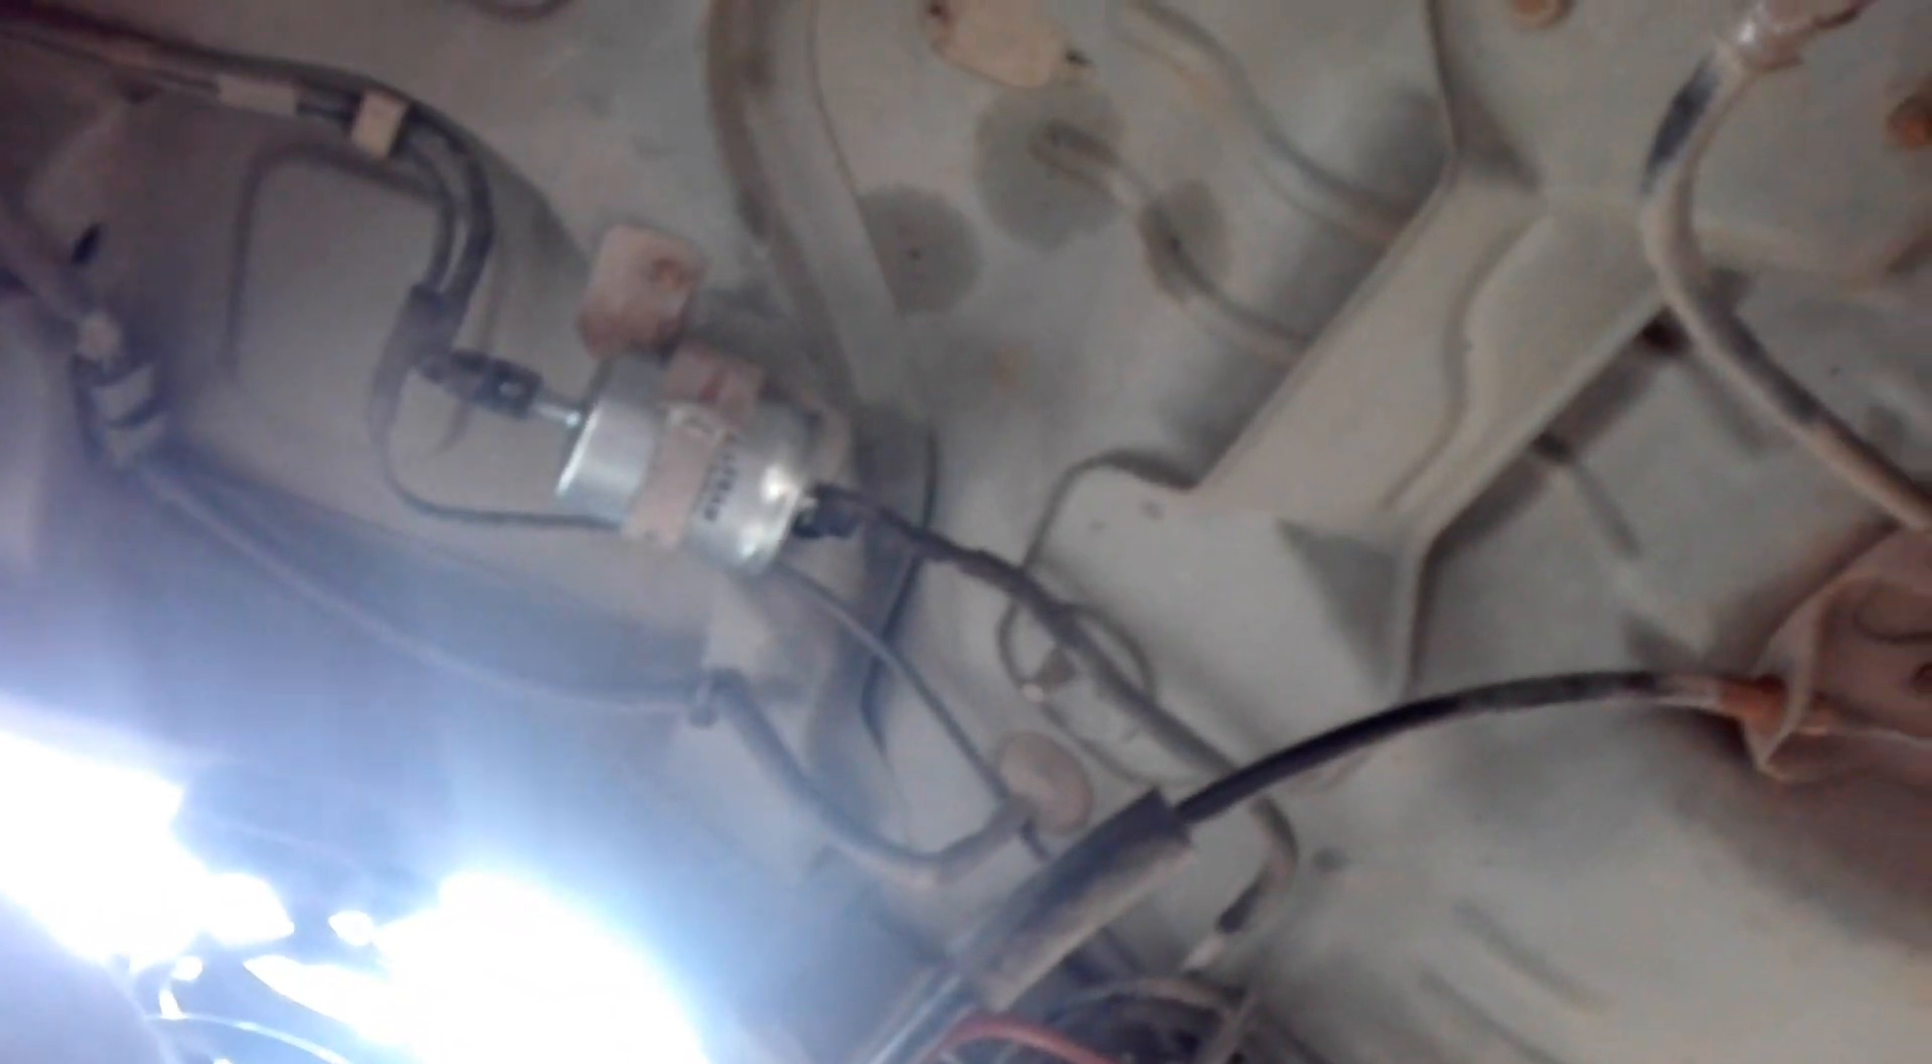Ya está instalado el filtro de gasolina.